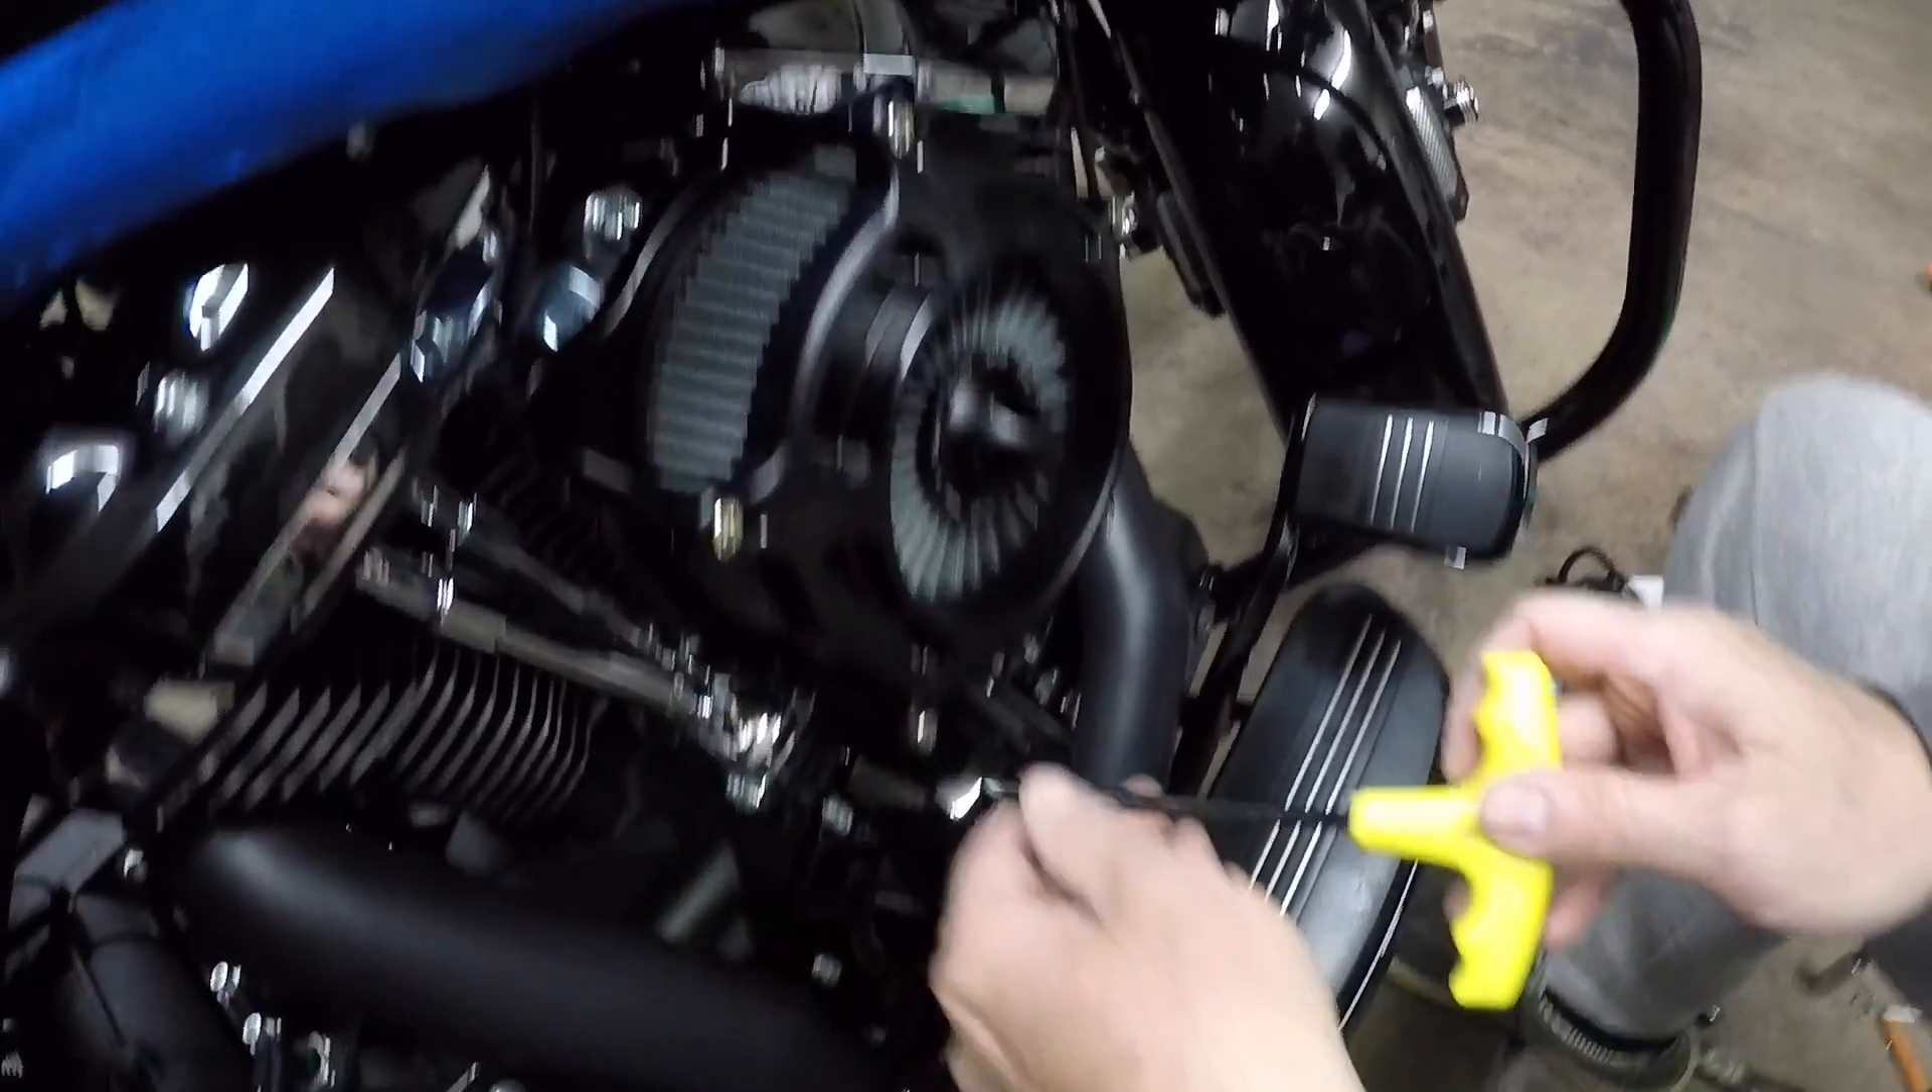So we got the filter on and now we're just tightening it up.